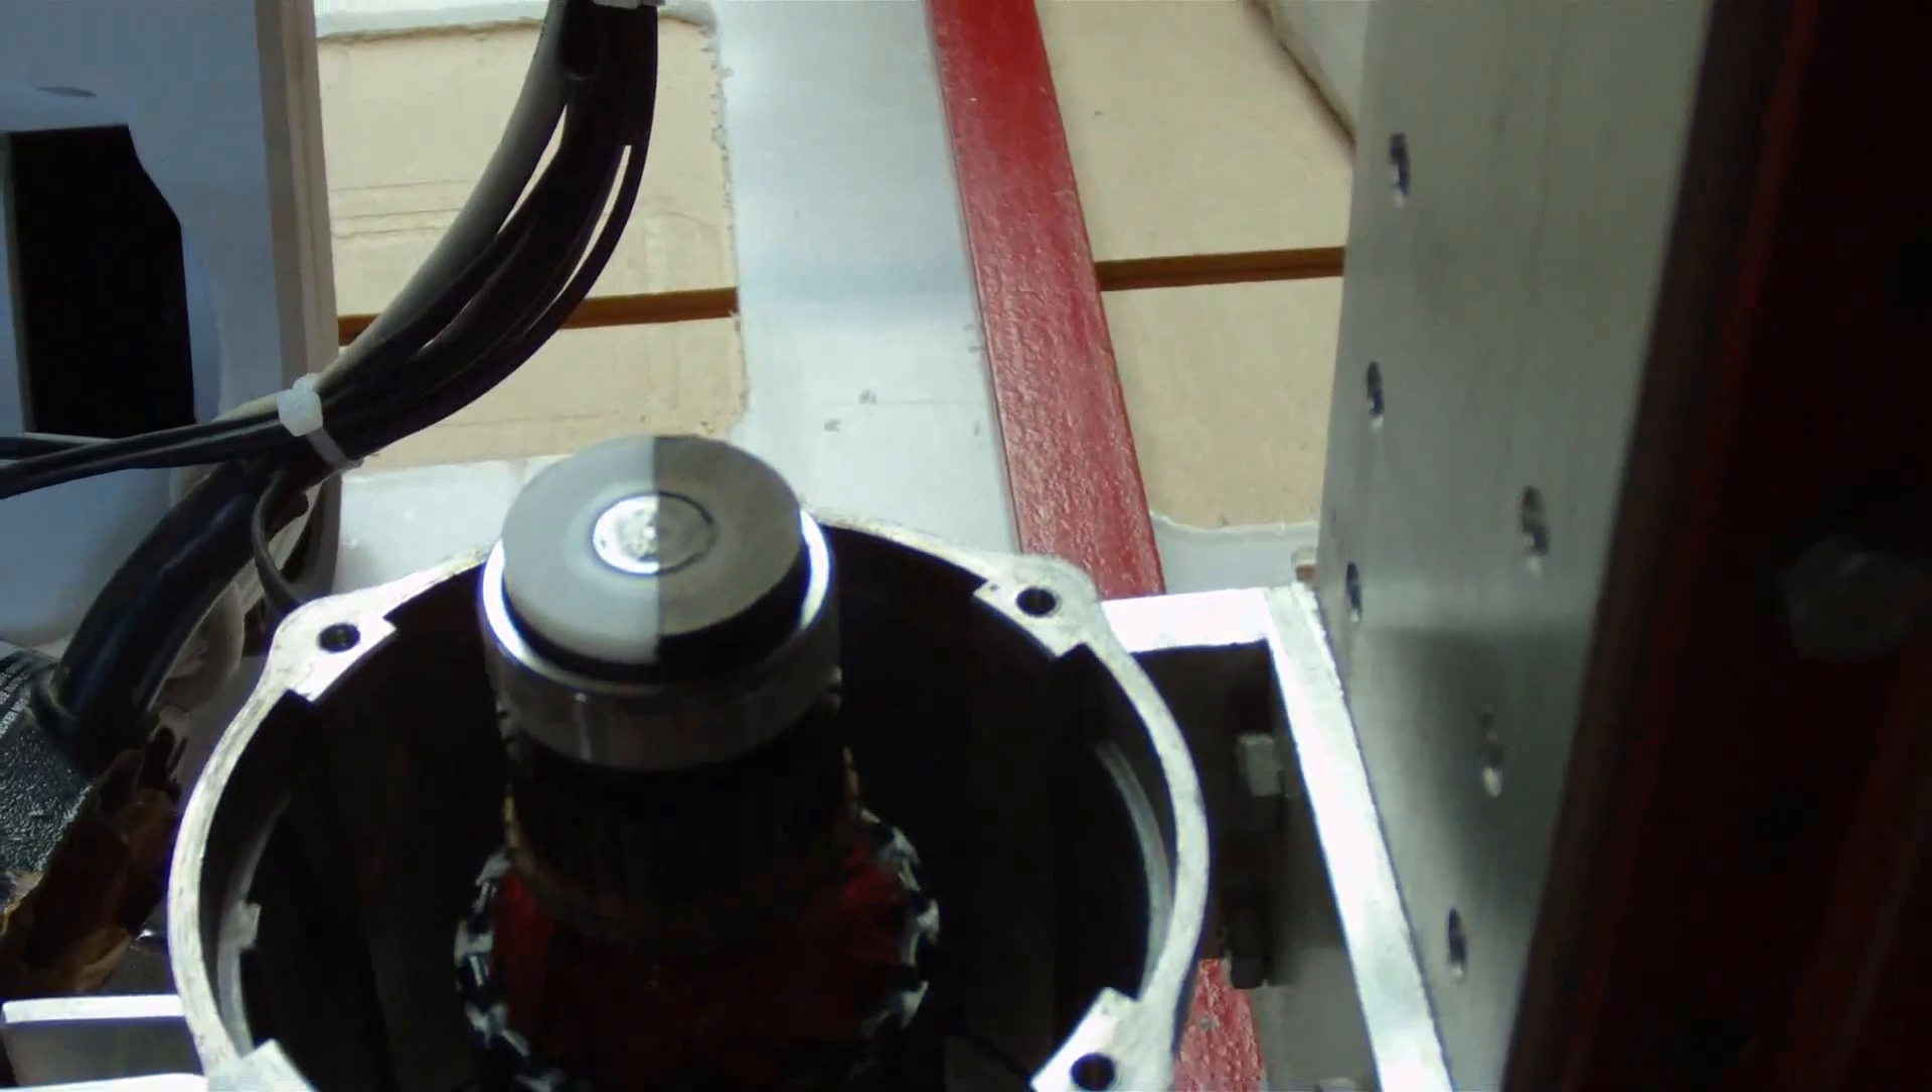Here's the plastic piece I machined up and installed on the armature.